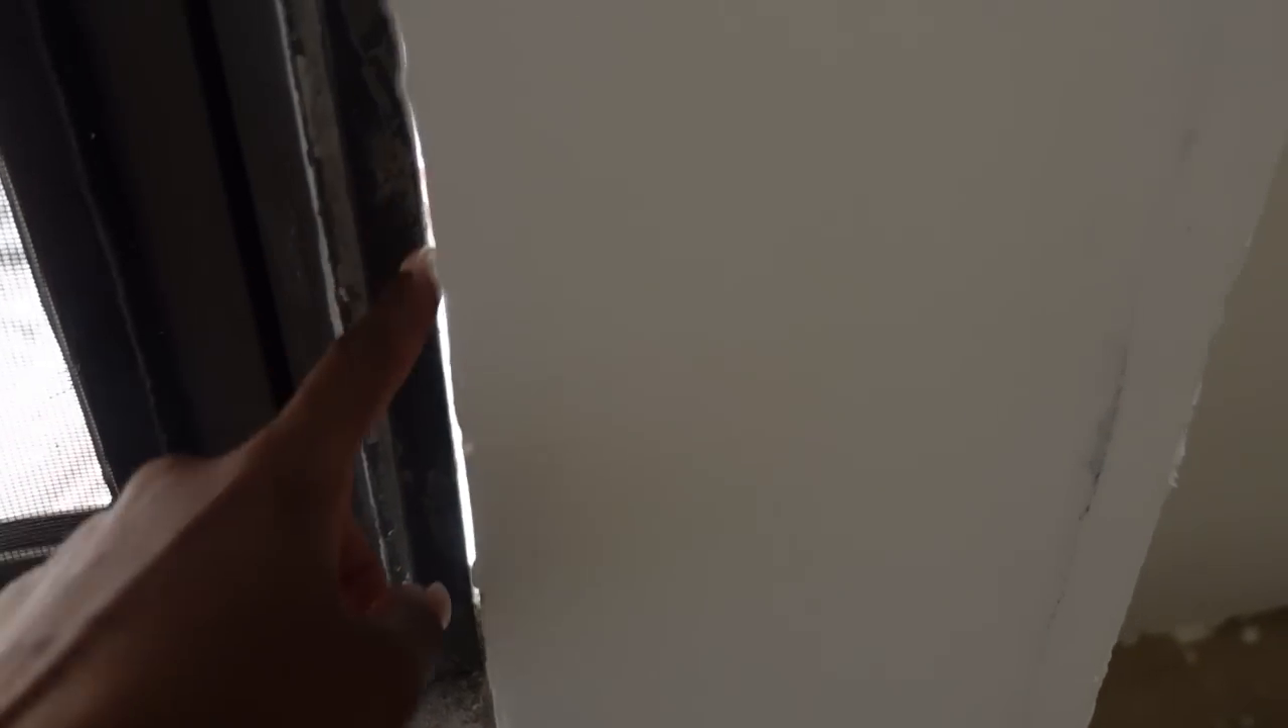The window itself is not straight that's why you've got that gap.